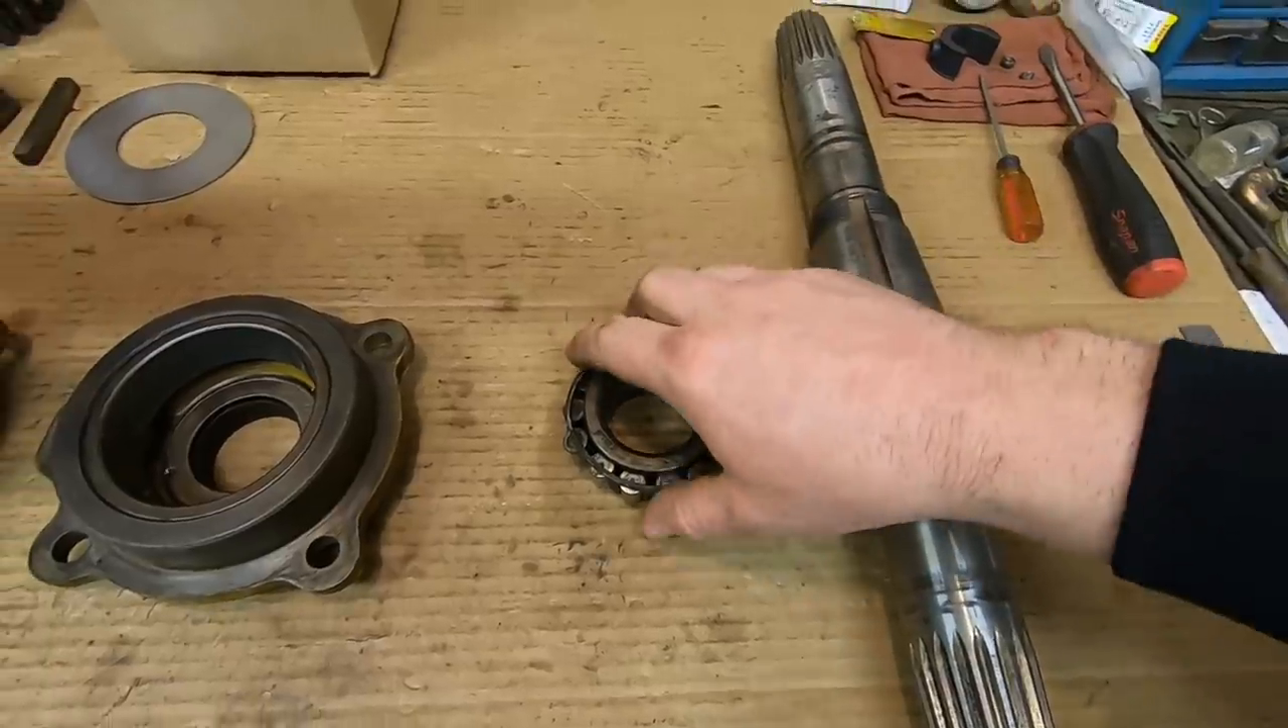Okay the bevel shaft is ready for final cleanup now that we have the bearing off.